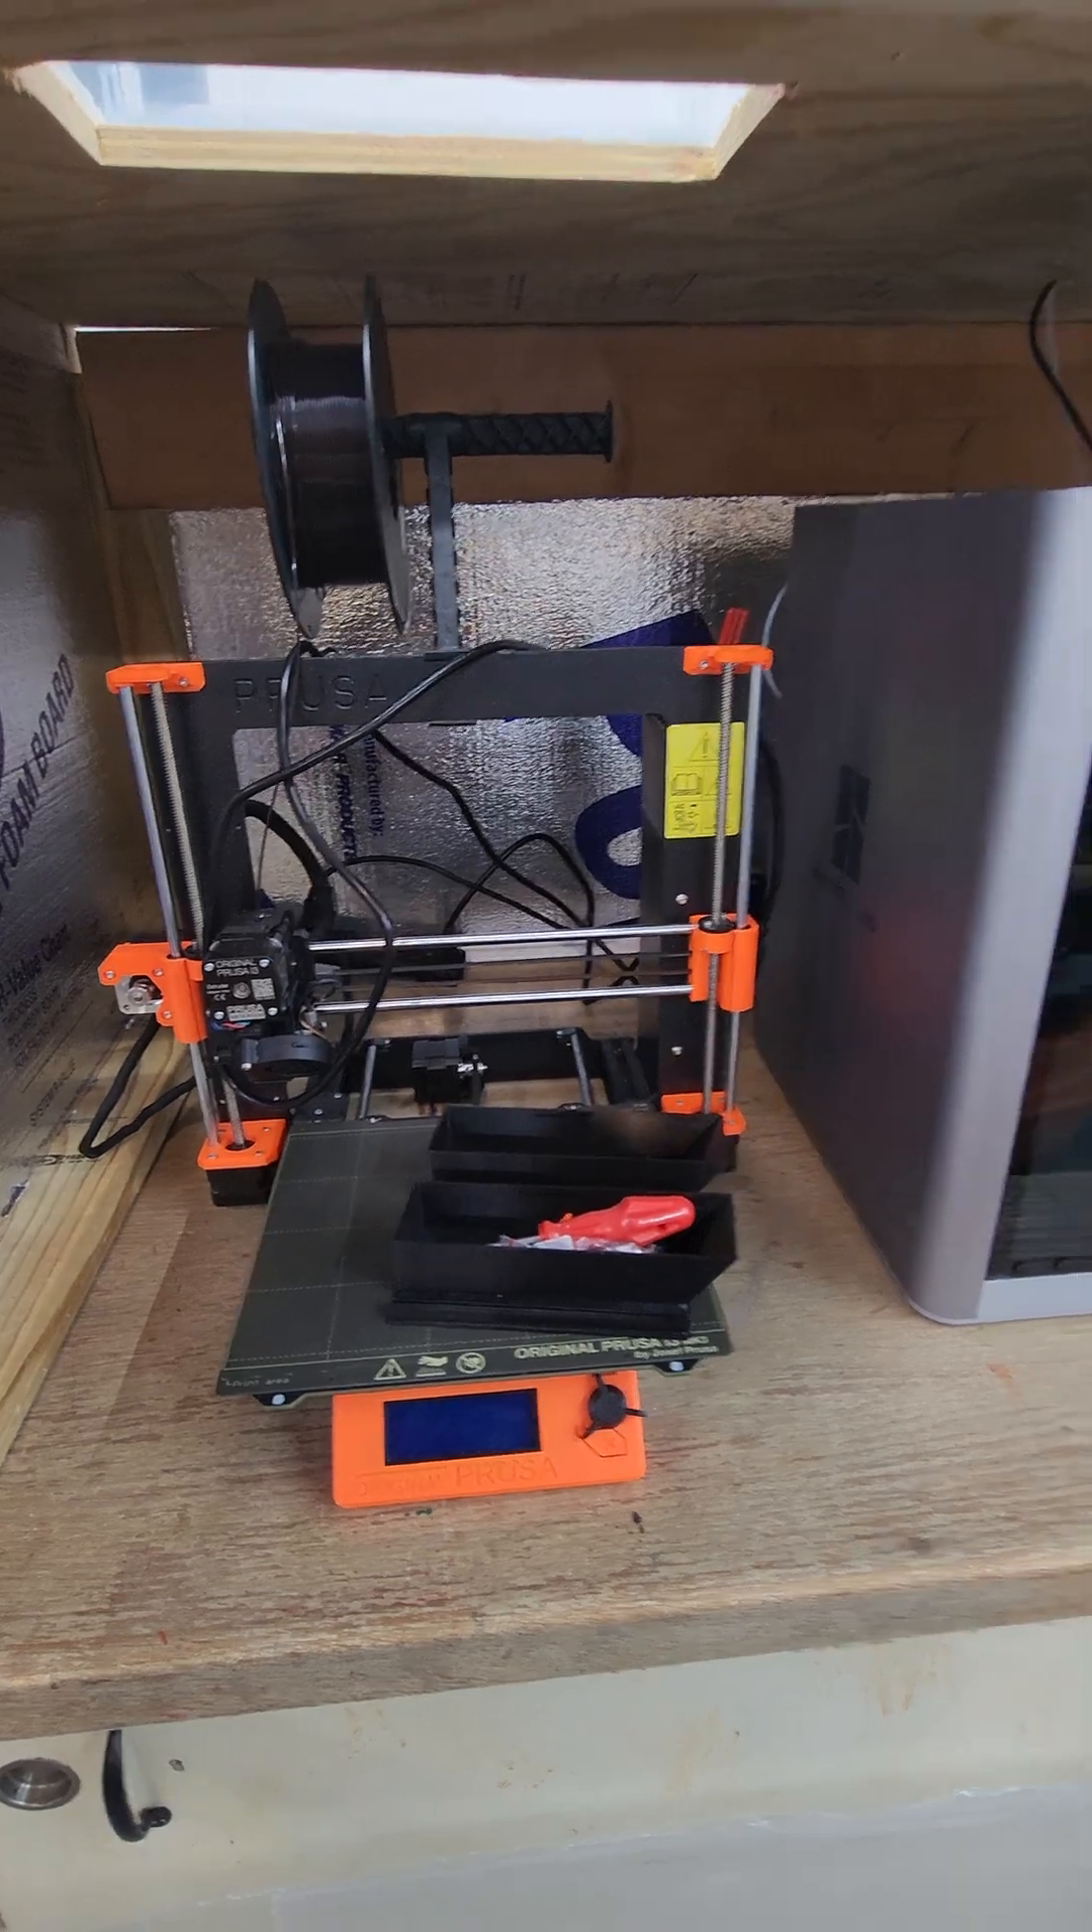I actually ended up with enough clearance uh for the prusa to keep its spools.